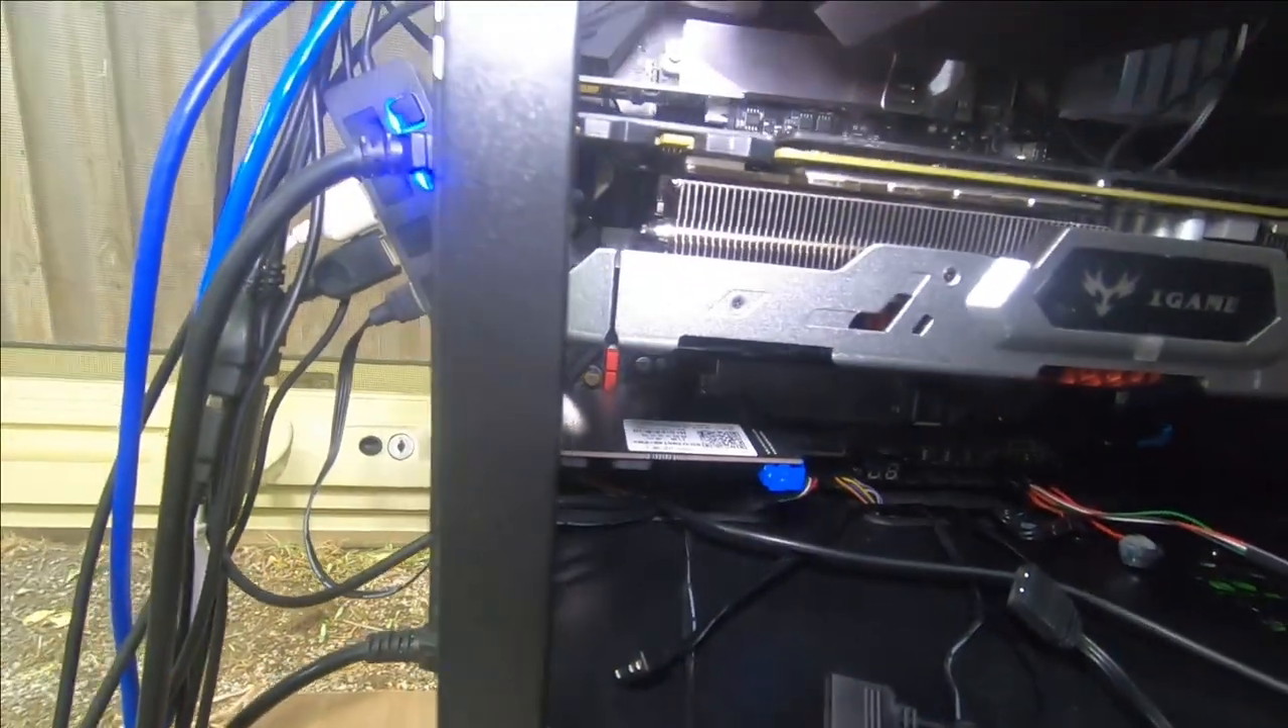So looking in here you can see that we have the card successfully installed right here.